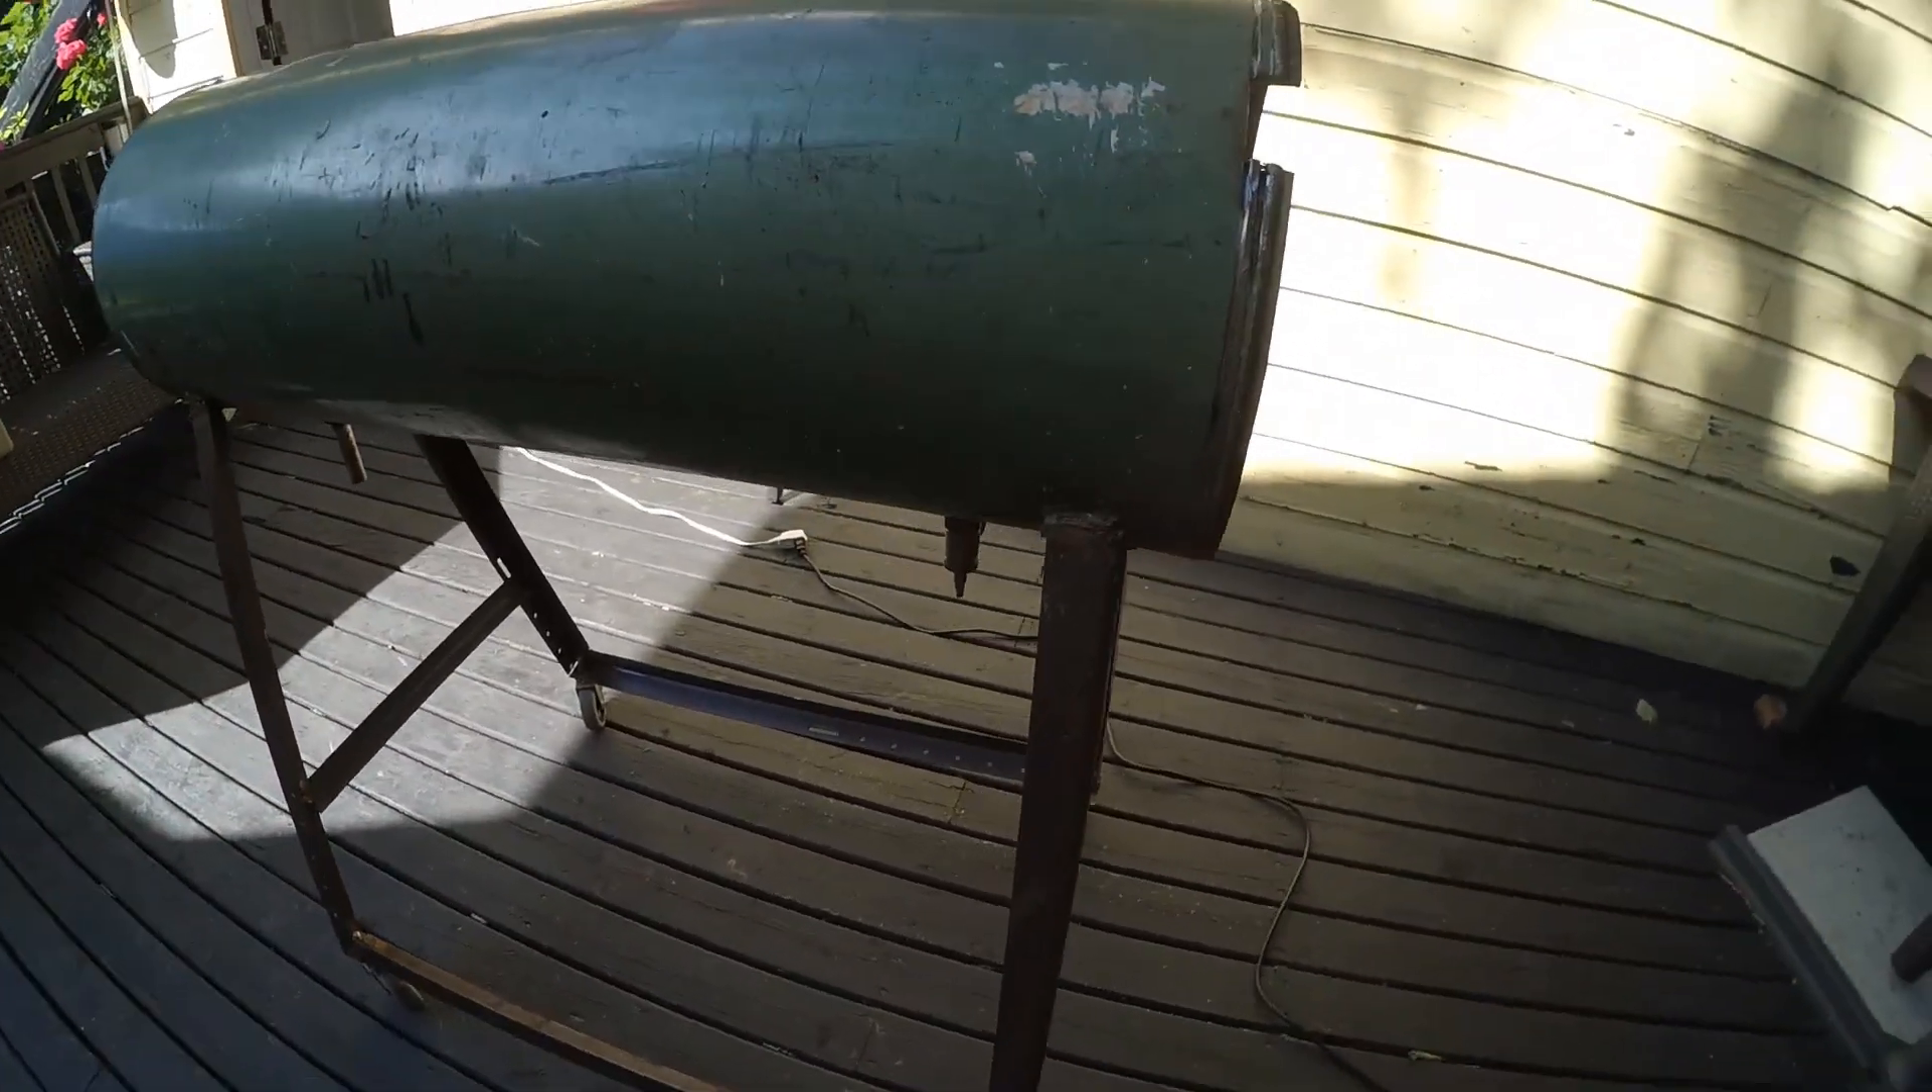I got the legs welded on and the brace is all in, so now it rolls, but I got the casters locked.